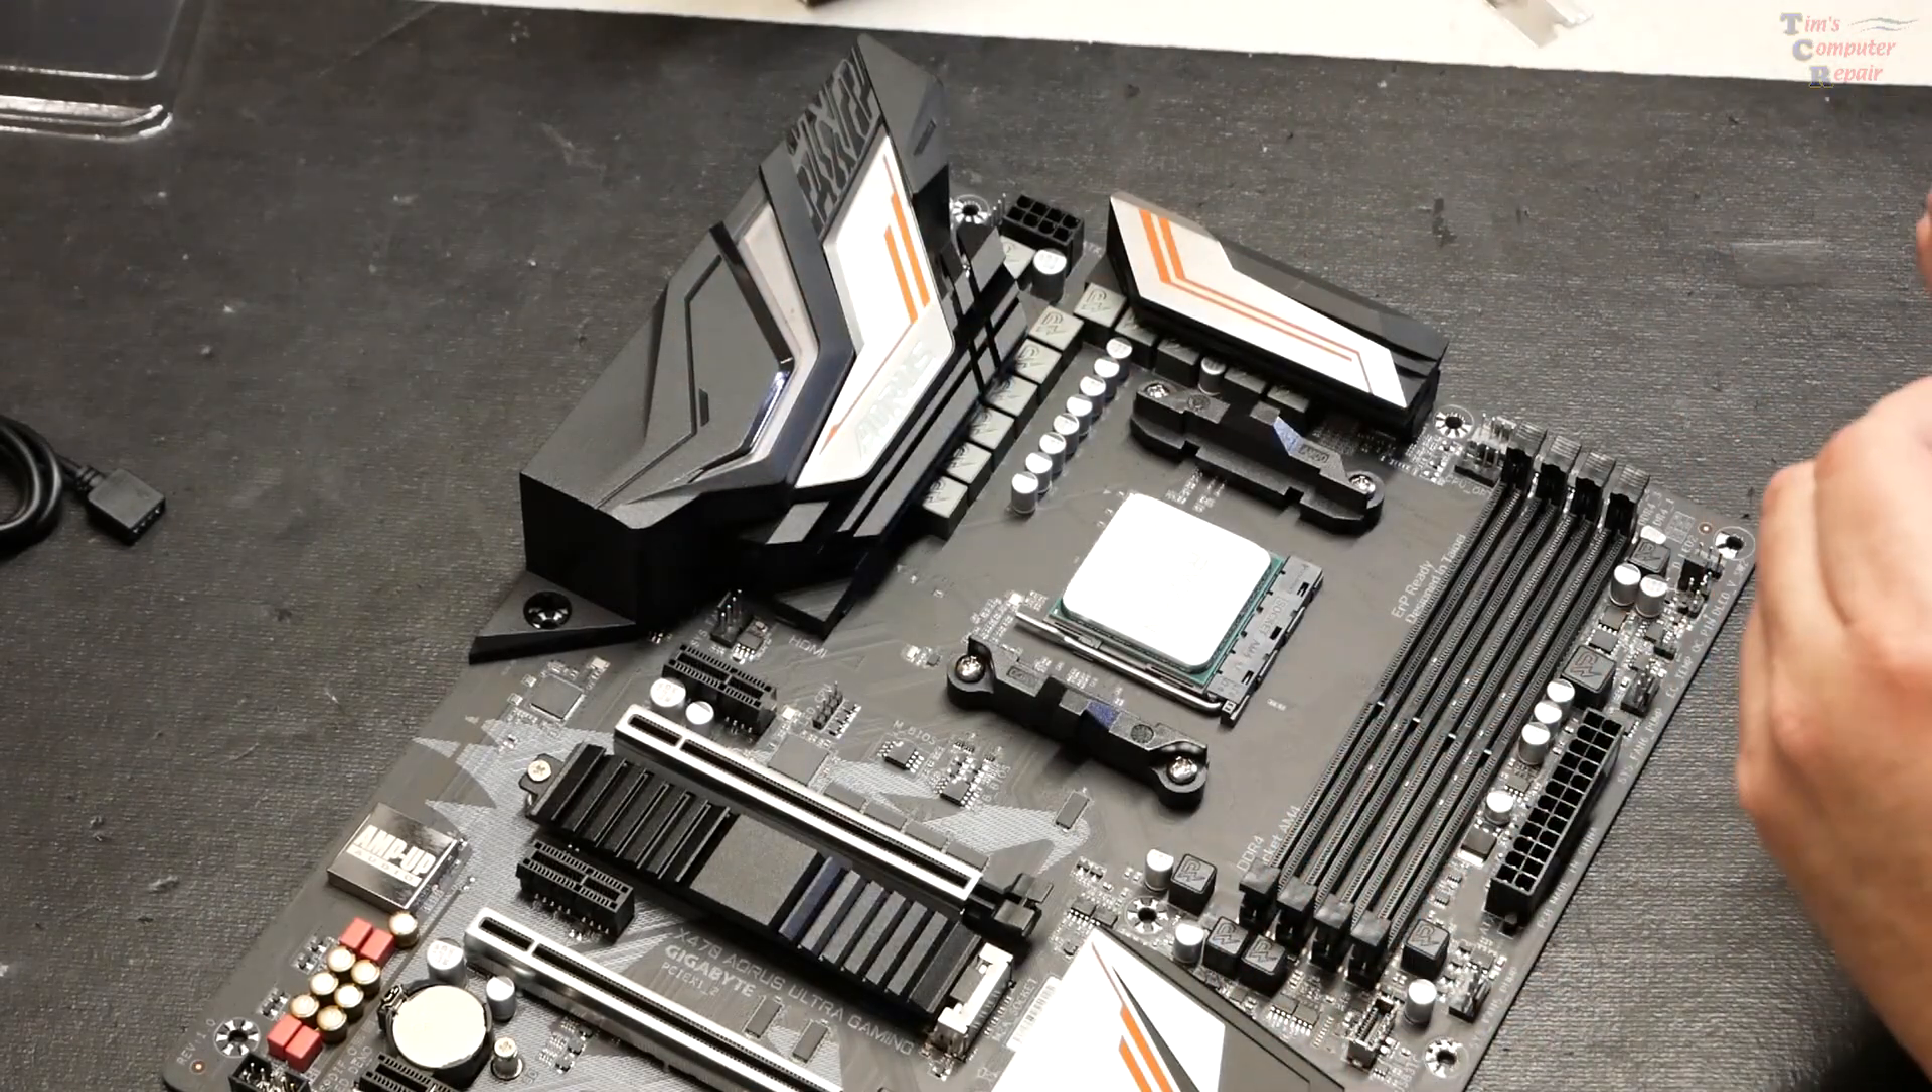And then we'll just simply close the door back and that's it our processor is installed.